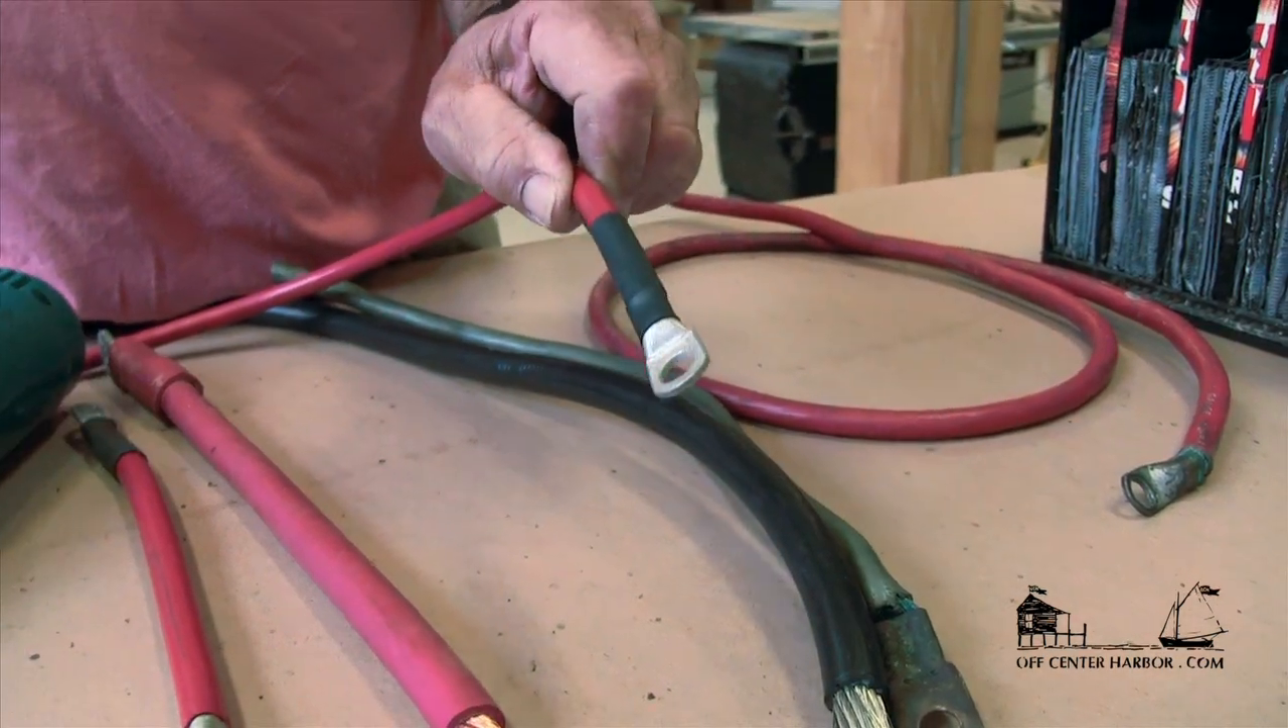So here's our heat shrink We've got a solid crimp connection. We've got our heat shrink on there to keep moisture out.